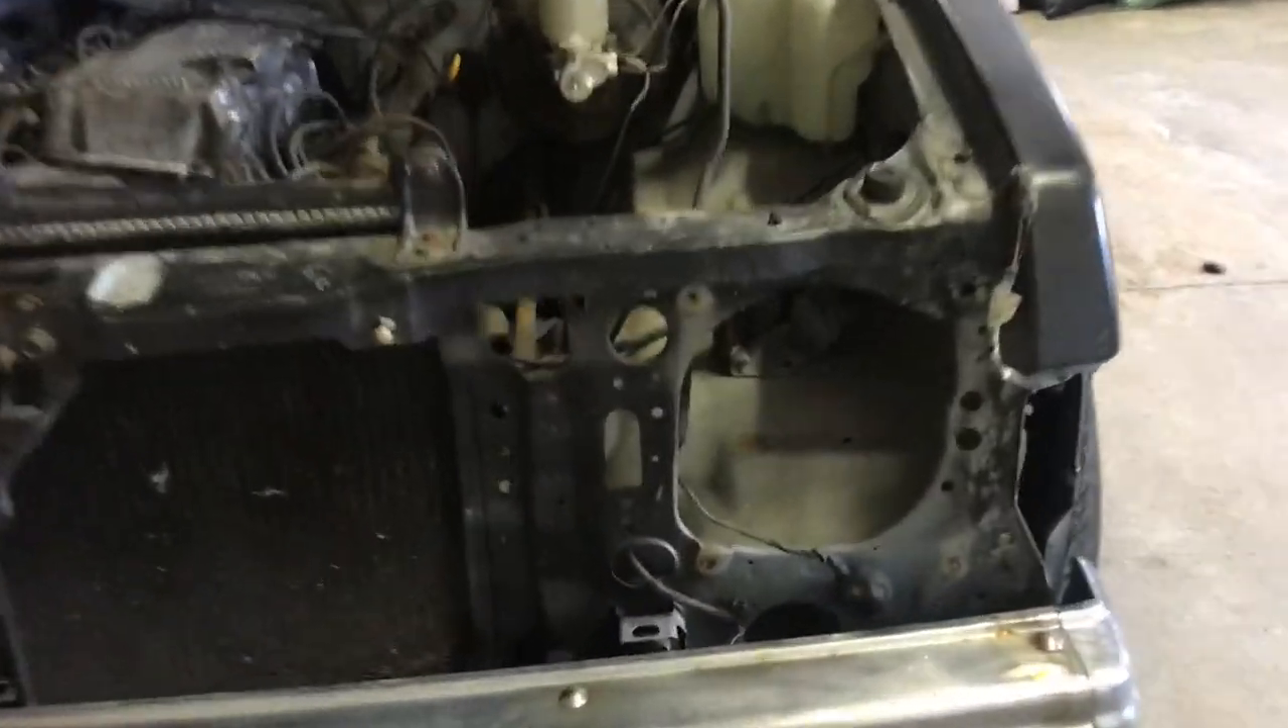So right now, we have the old grille, the headlights, and the marker lights off.